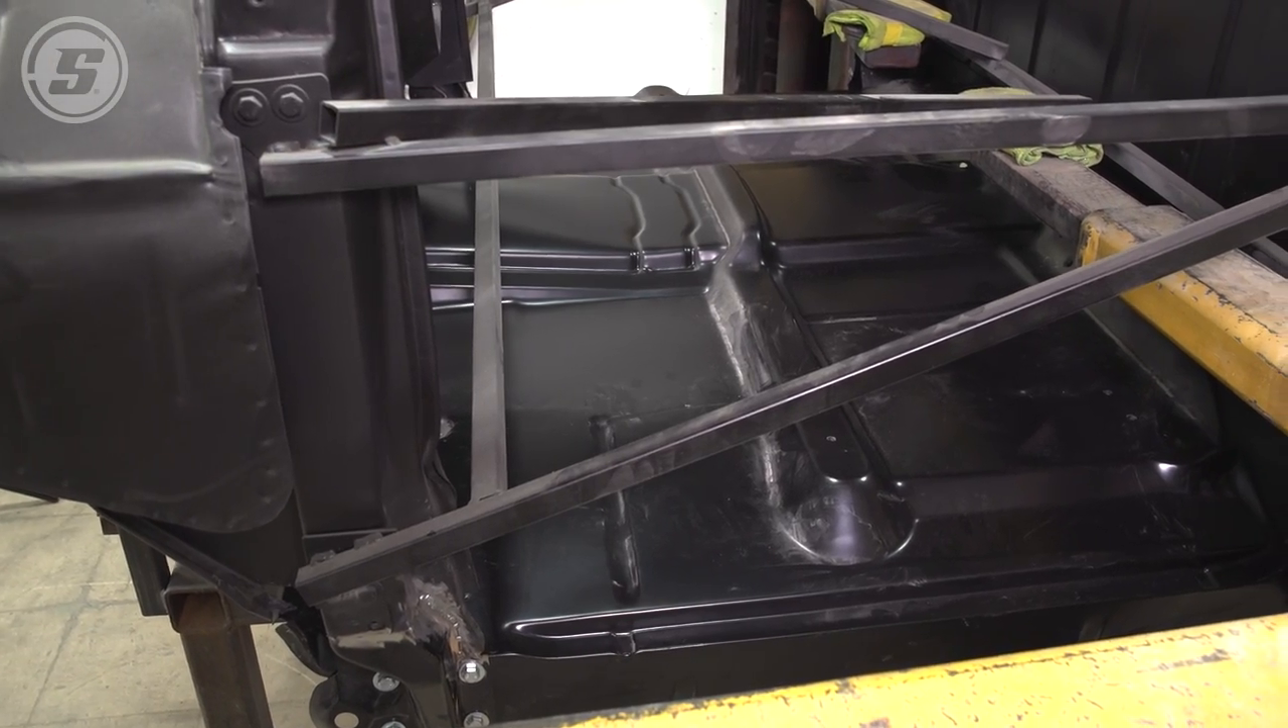Floor is in there.